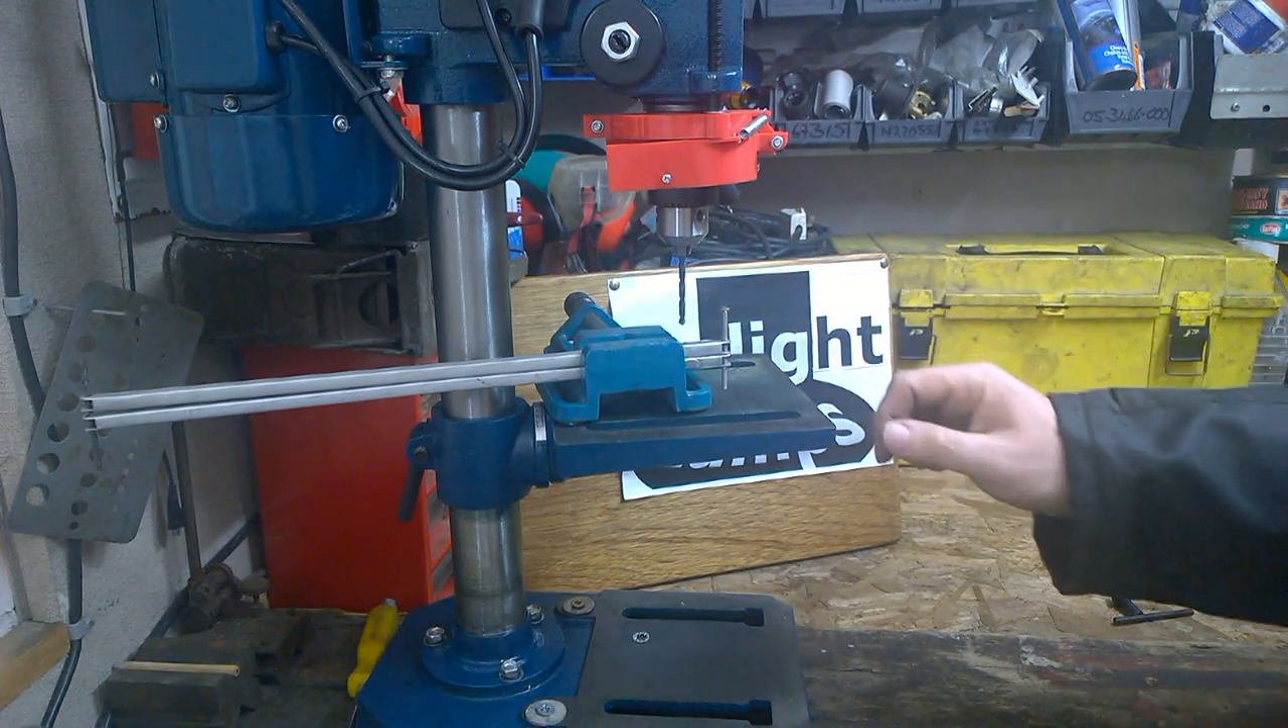I have the two arms securely clamped.